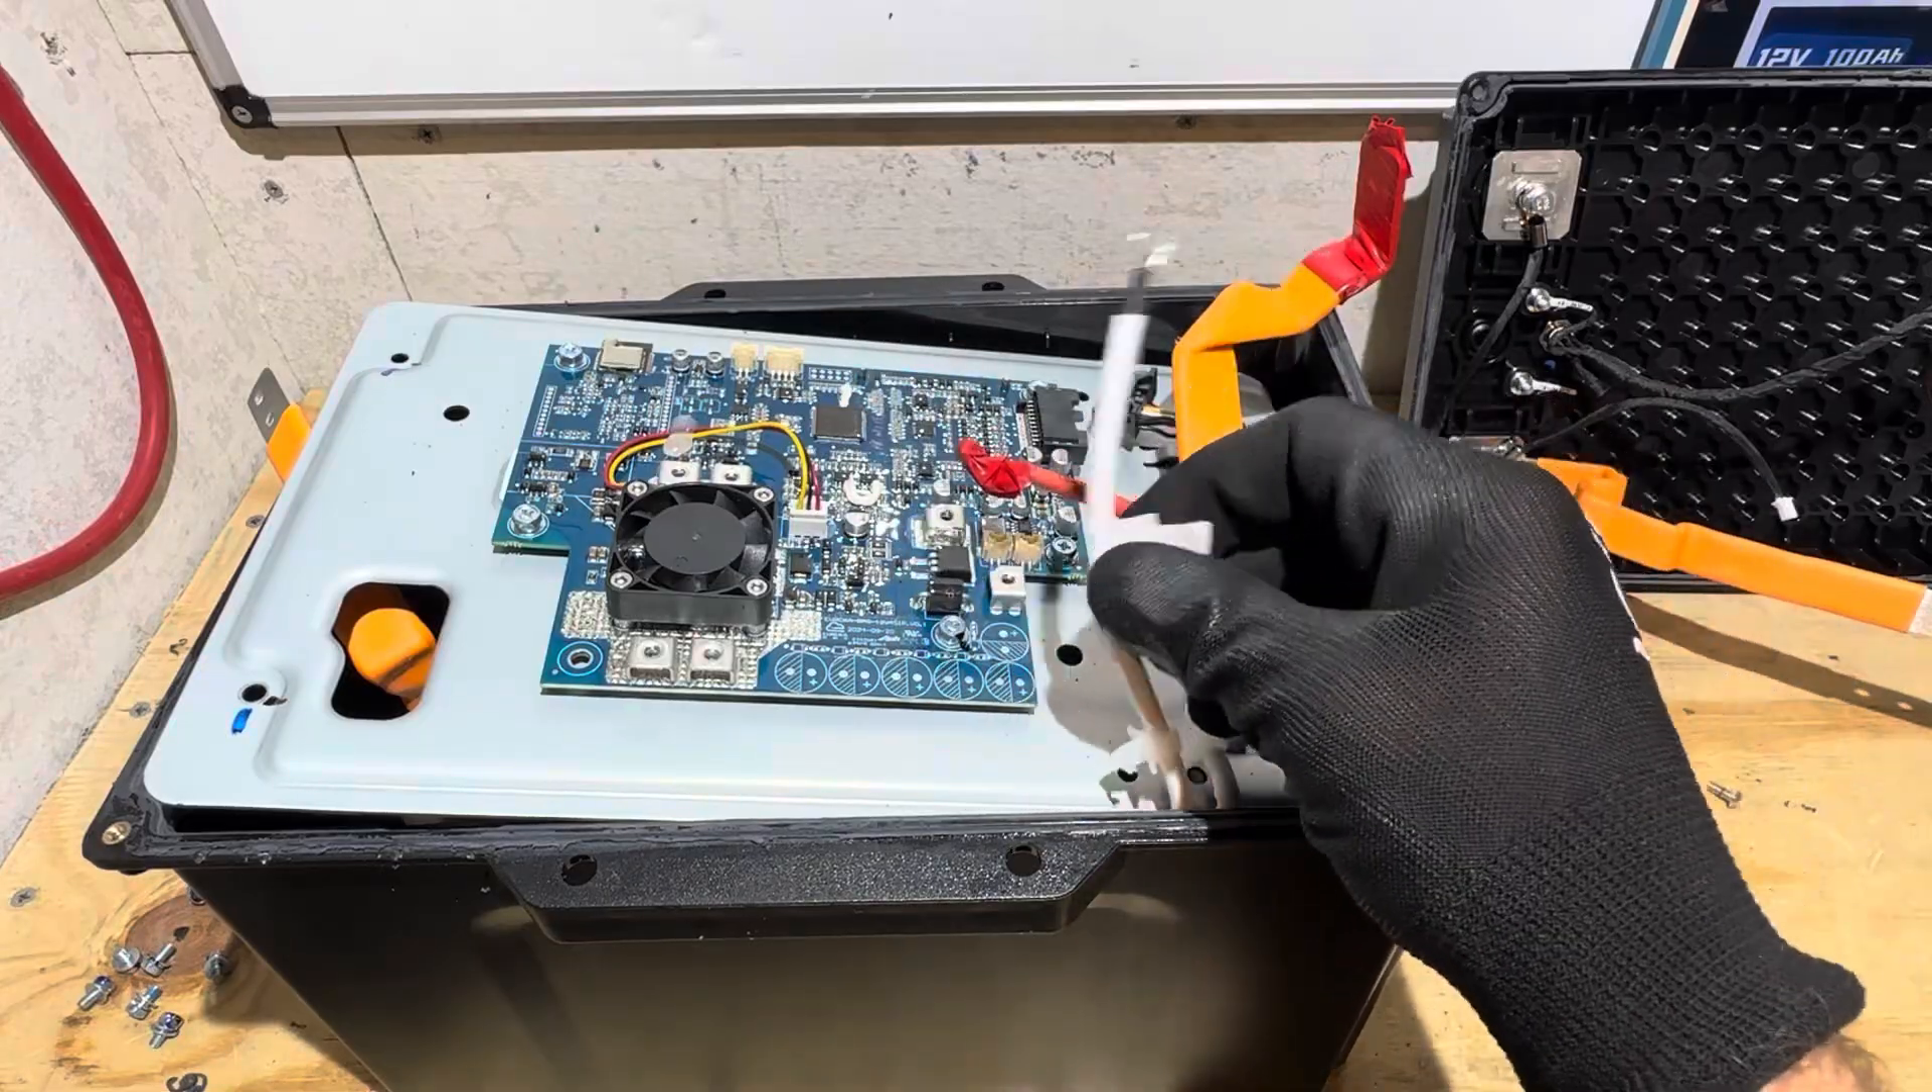So there is where the BMS is mounted on this steel plate.